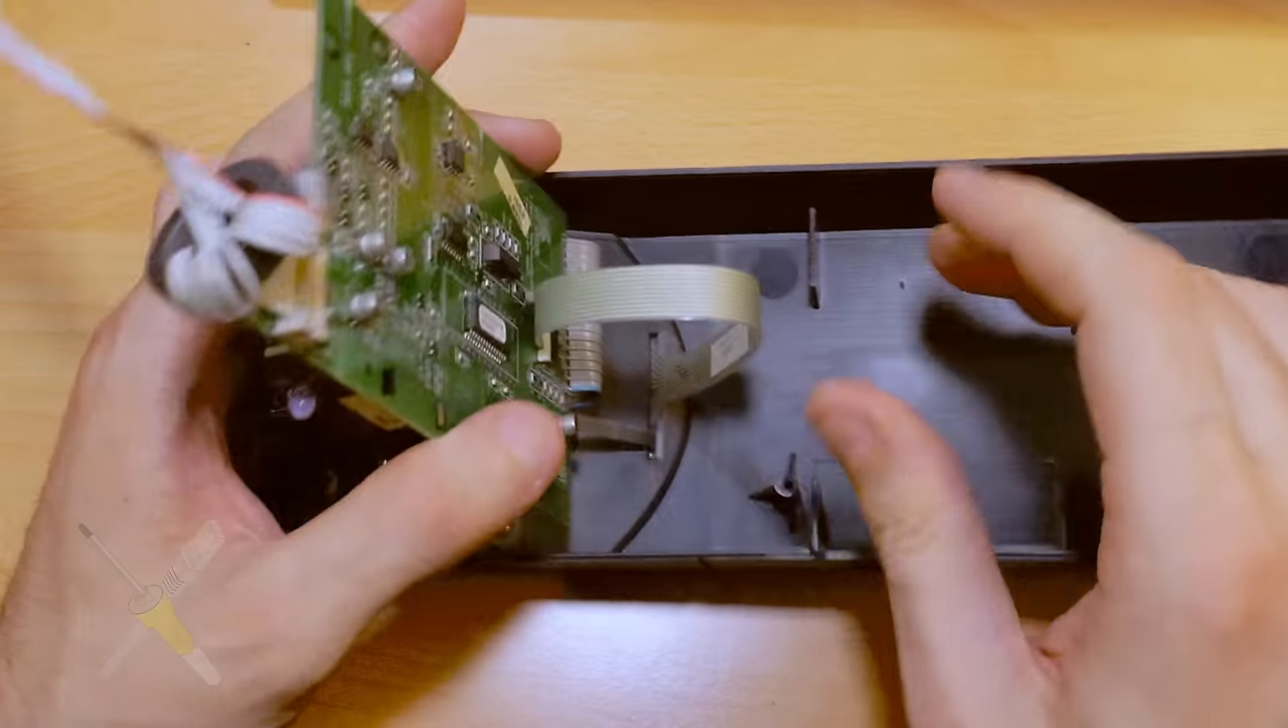Das Board hier, das war mit Schrauben fest, das habe ich schon mal aufgemacht.